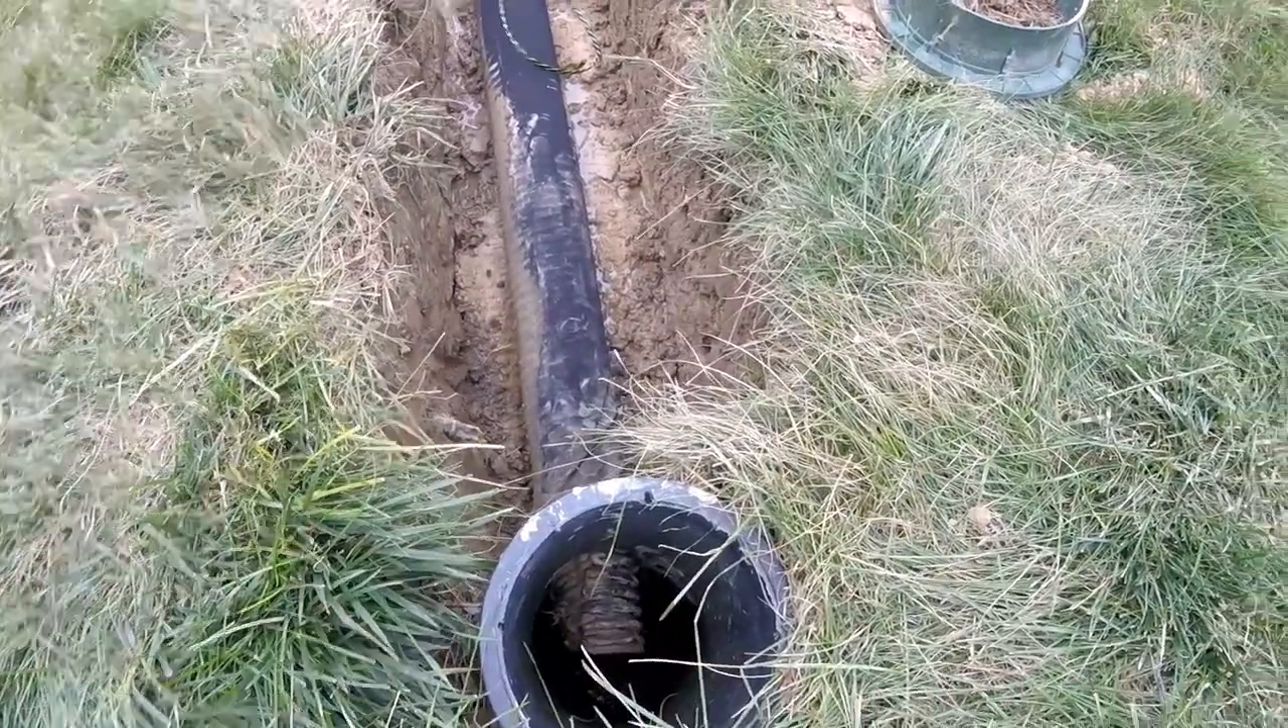So what I've done is I just used a sawzall, and I cut a hole, and I basically stuck my pipe through there.